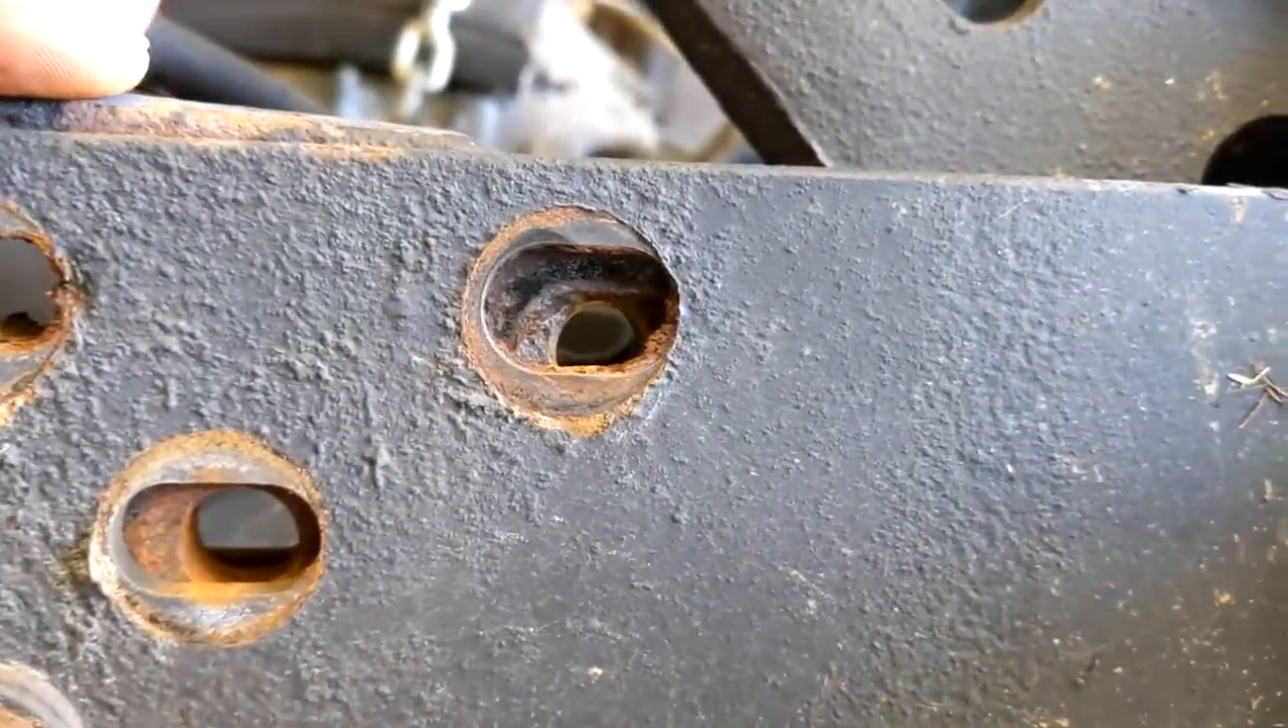And so as you can see my holes are not quite aligned right anymore, because the original holes were drilled off like I said.